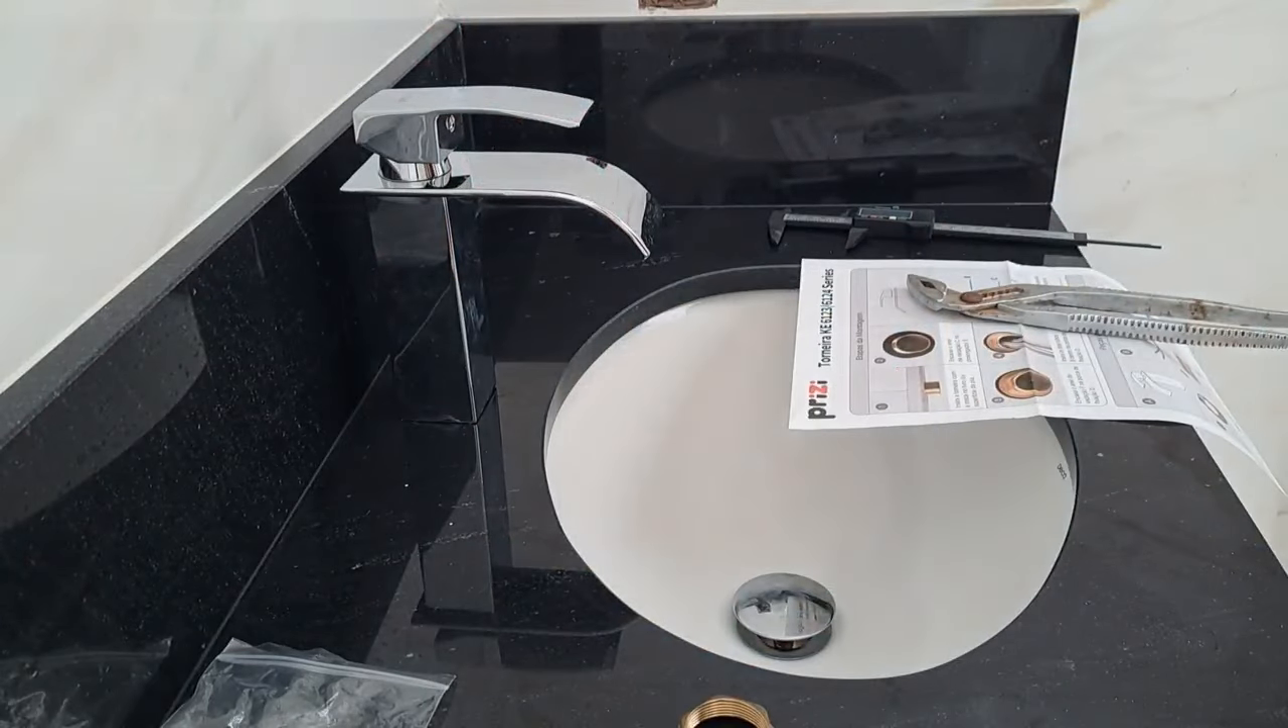E basicamente A torneira já está no lugar.